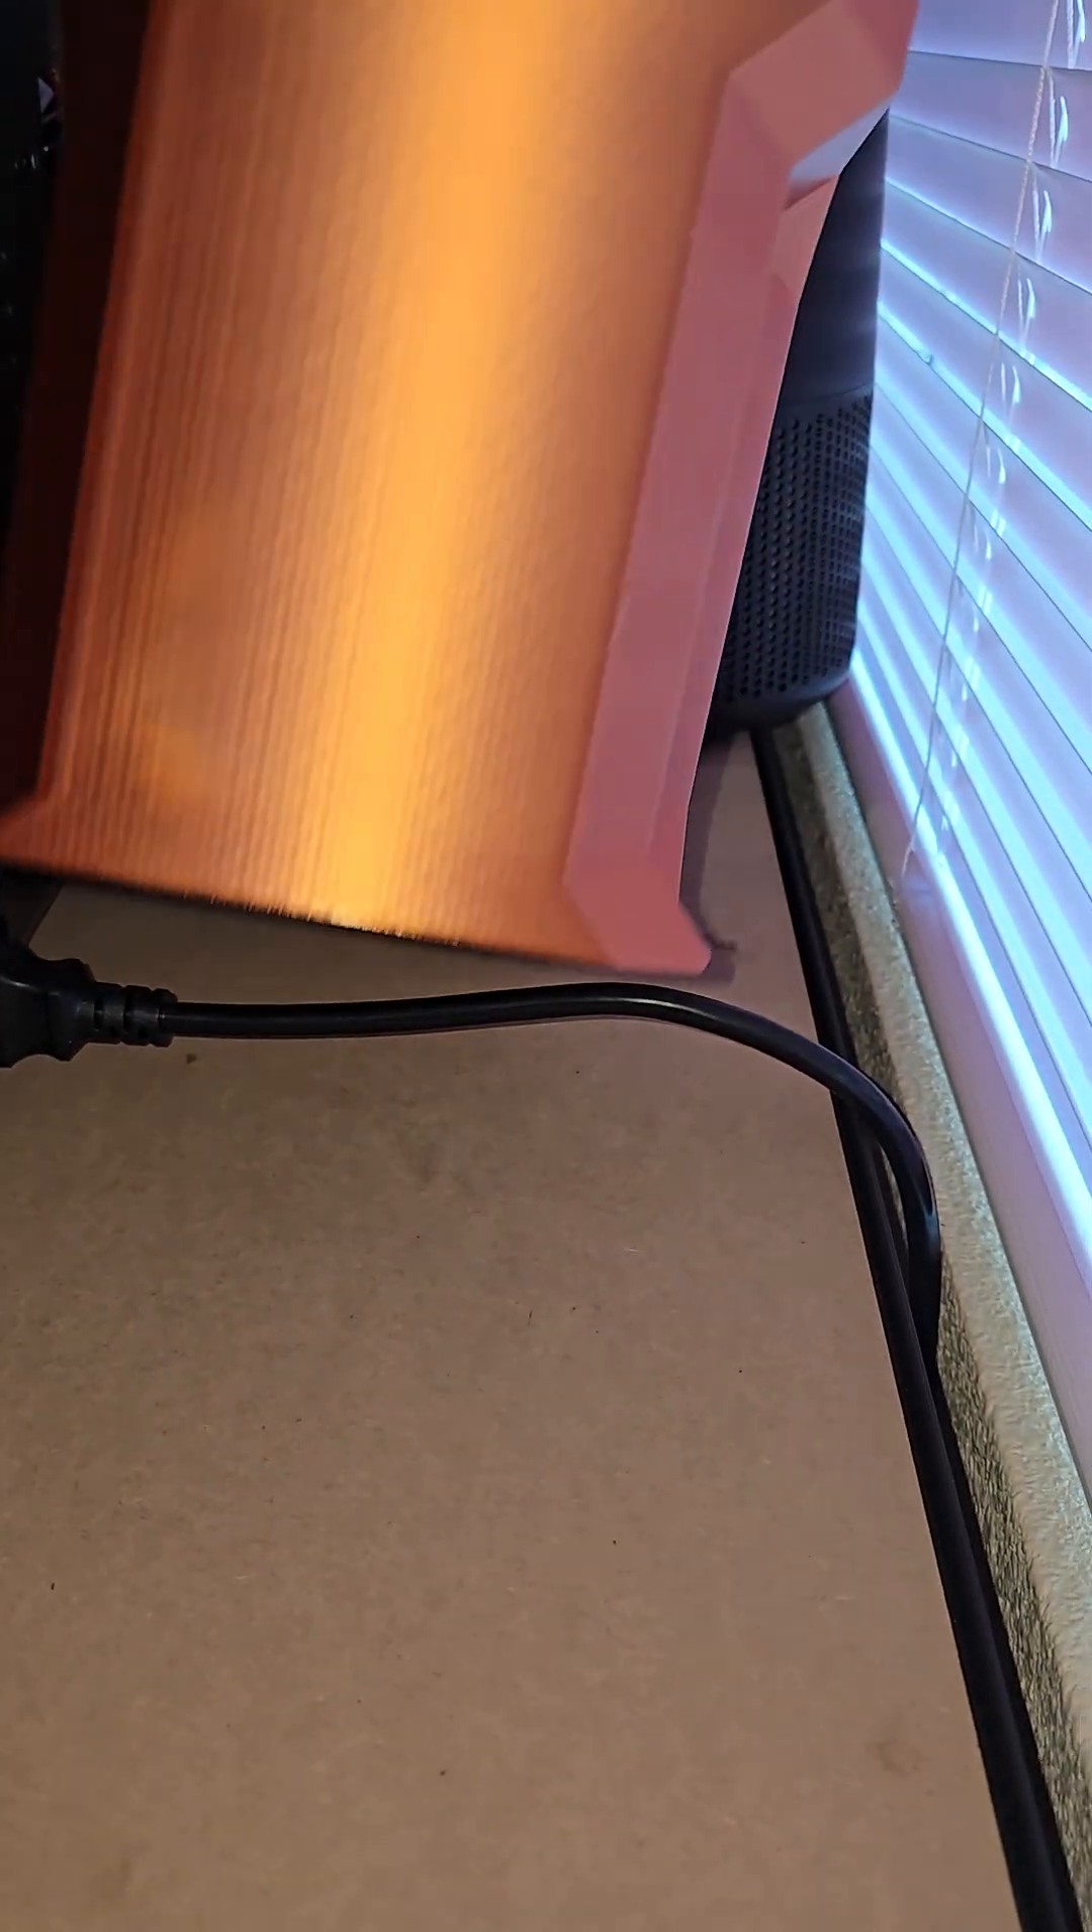I had a smooth brain moment where I quickly whipped up this design and didn't even account for the power cord that sits right in the way.